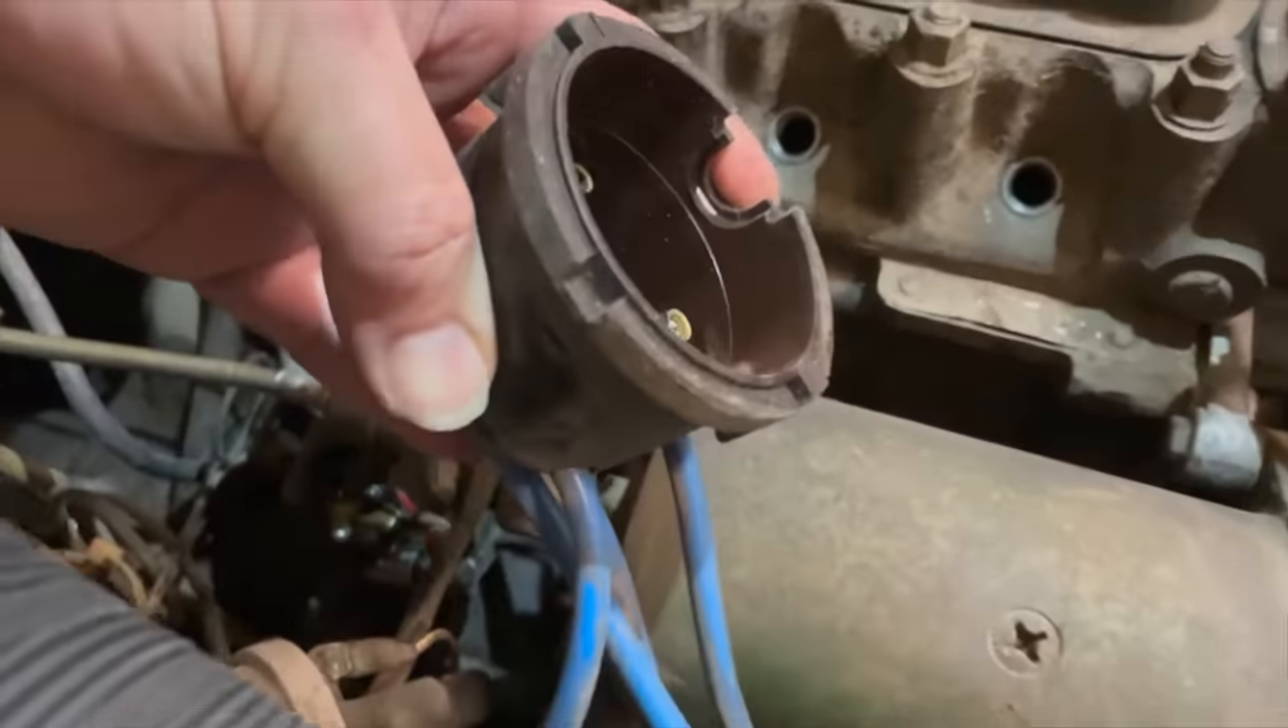I've pulled the distributor cap off.